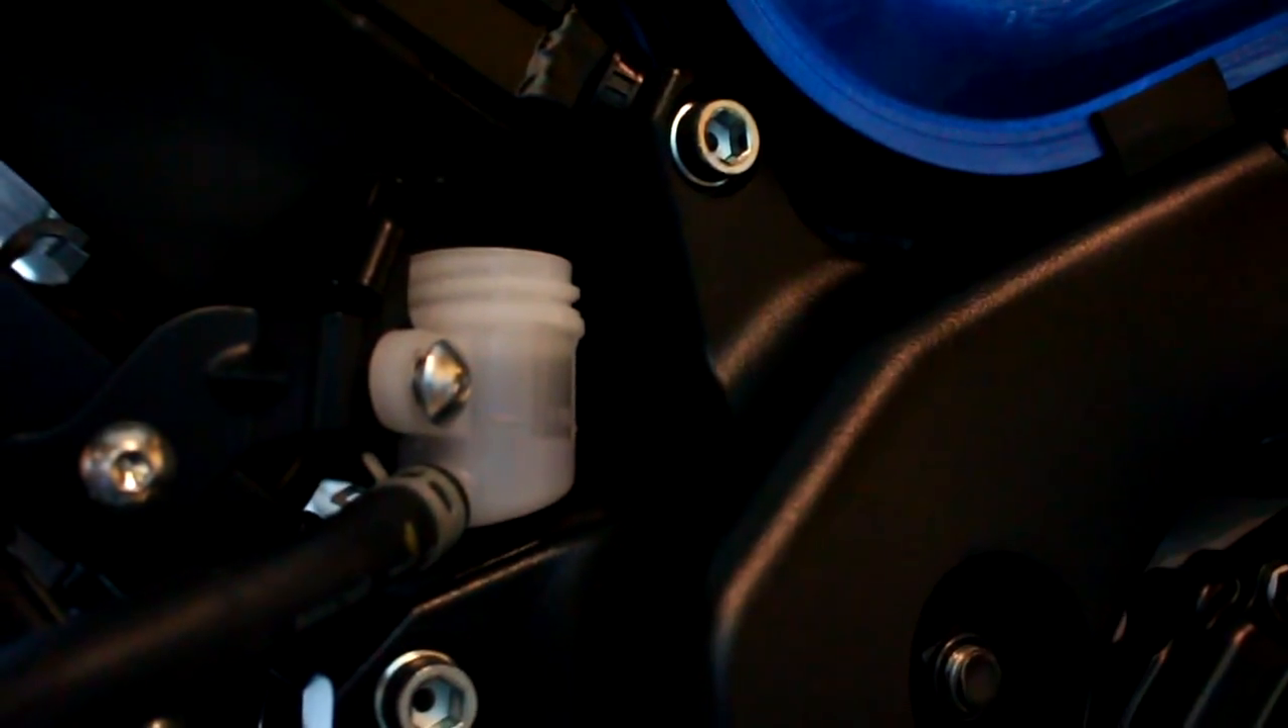So, we have the rear brake reservoir cap off.